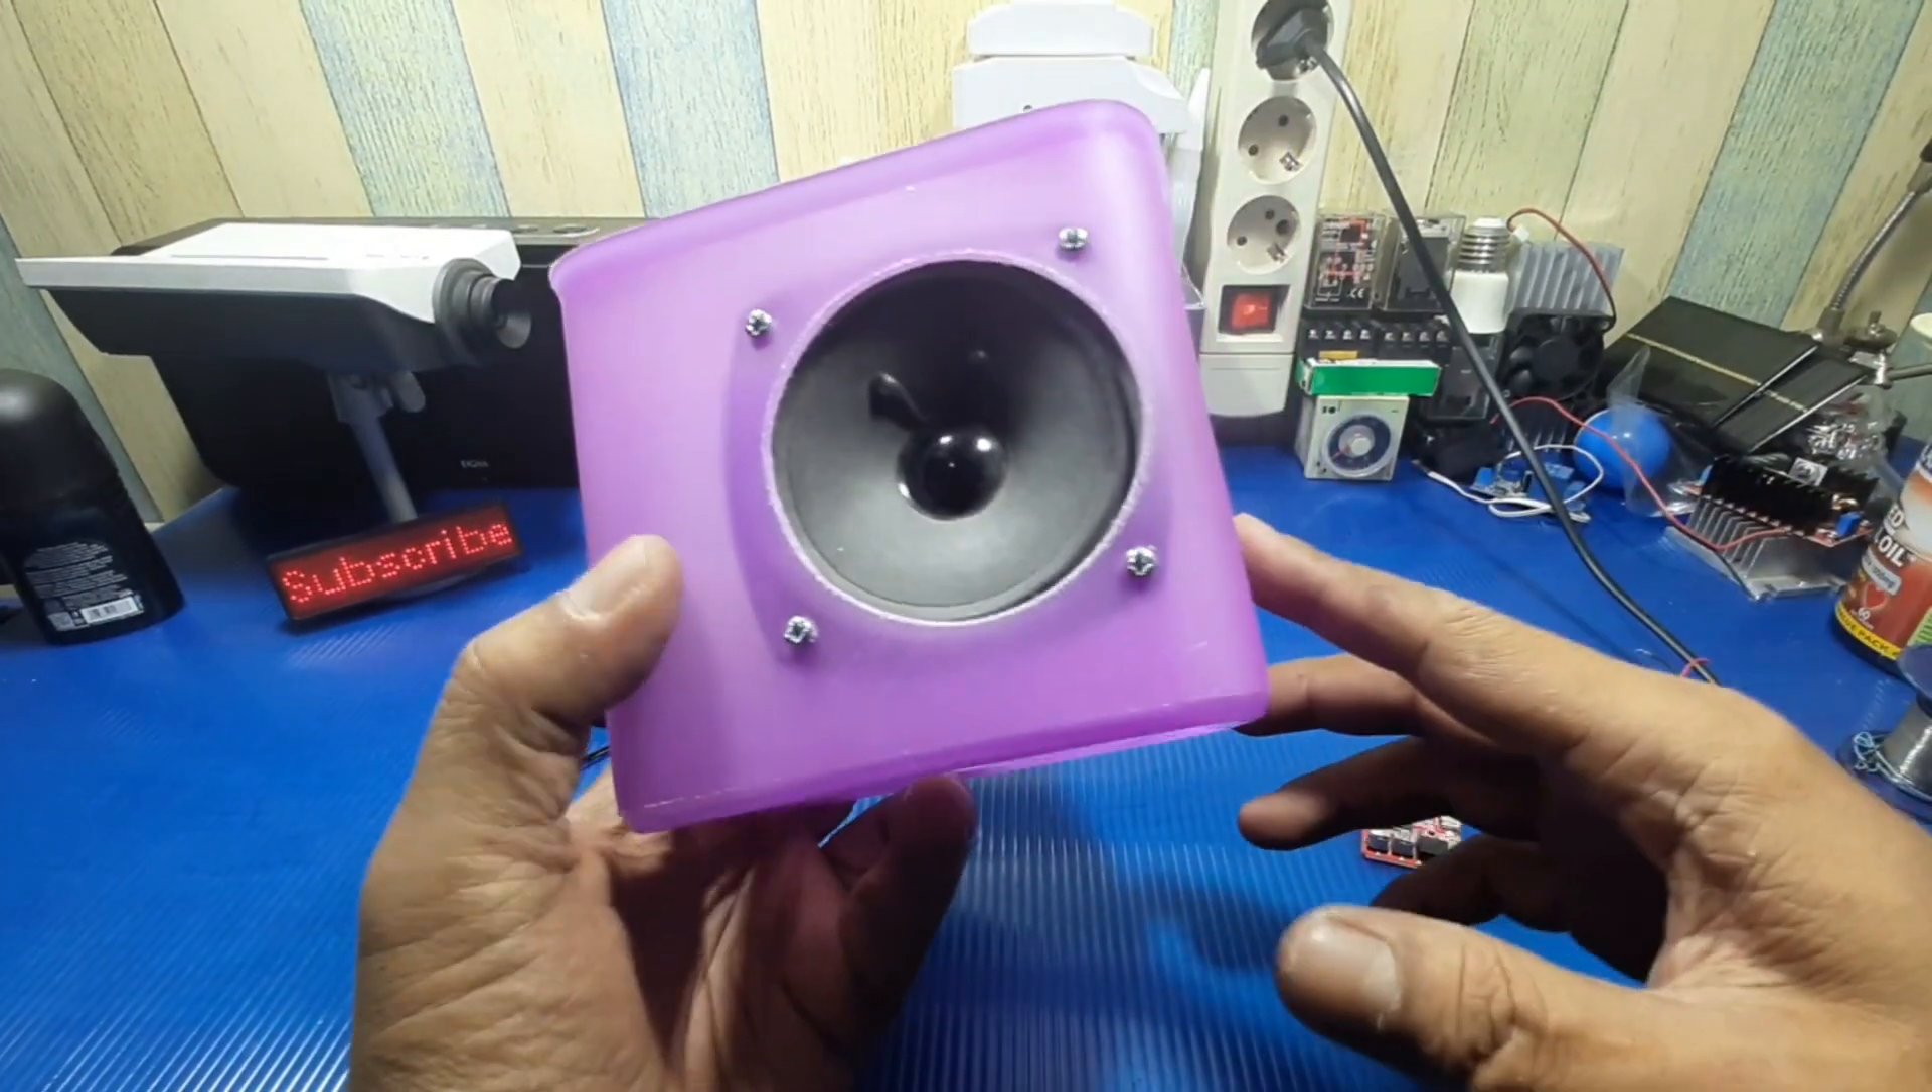Jadi sudah masuknya speakernya kedalam toples nah seperti ini ya.